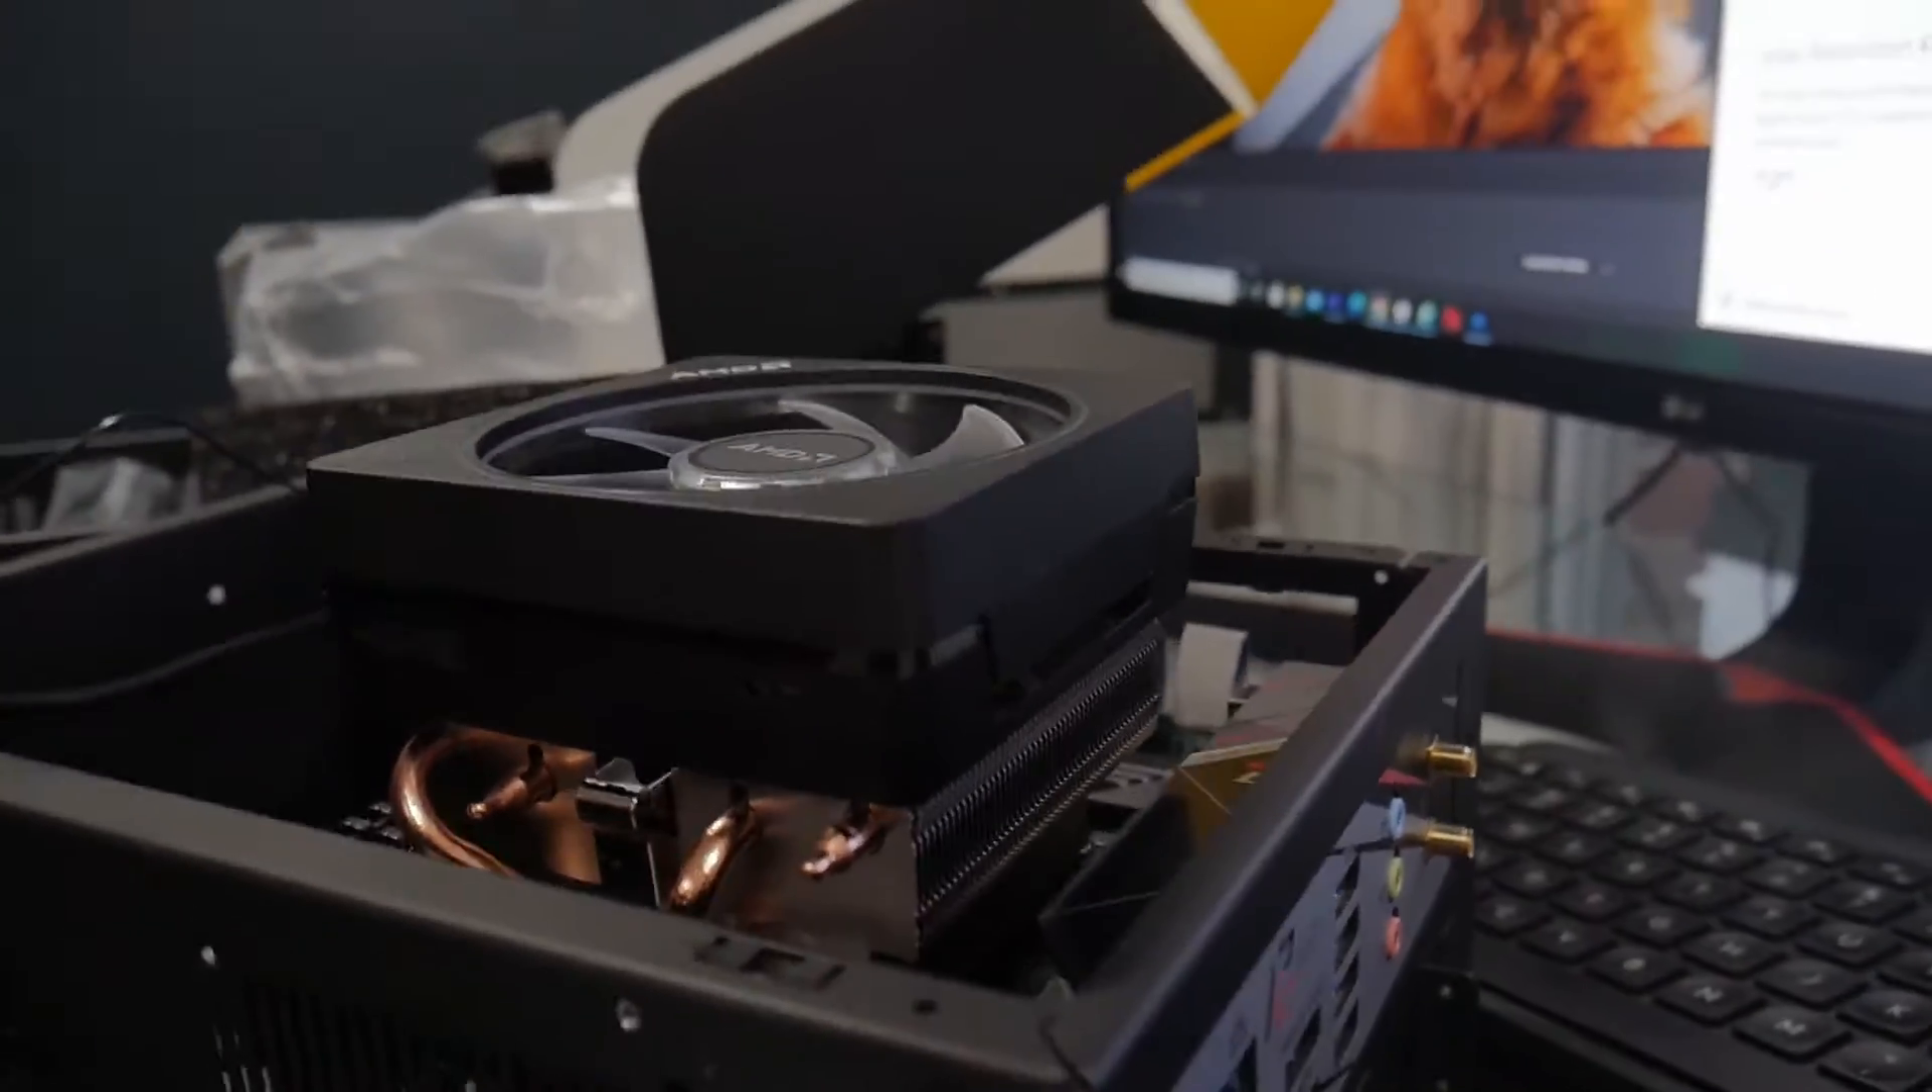You see, this cooler that comes with the CPU does not fit whatsoever. It protrudes out of the case and therefore unusable for us right now.